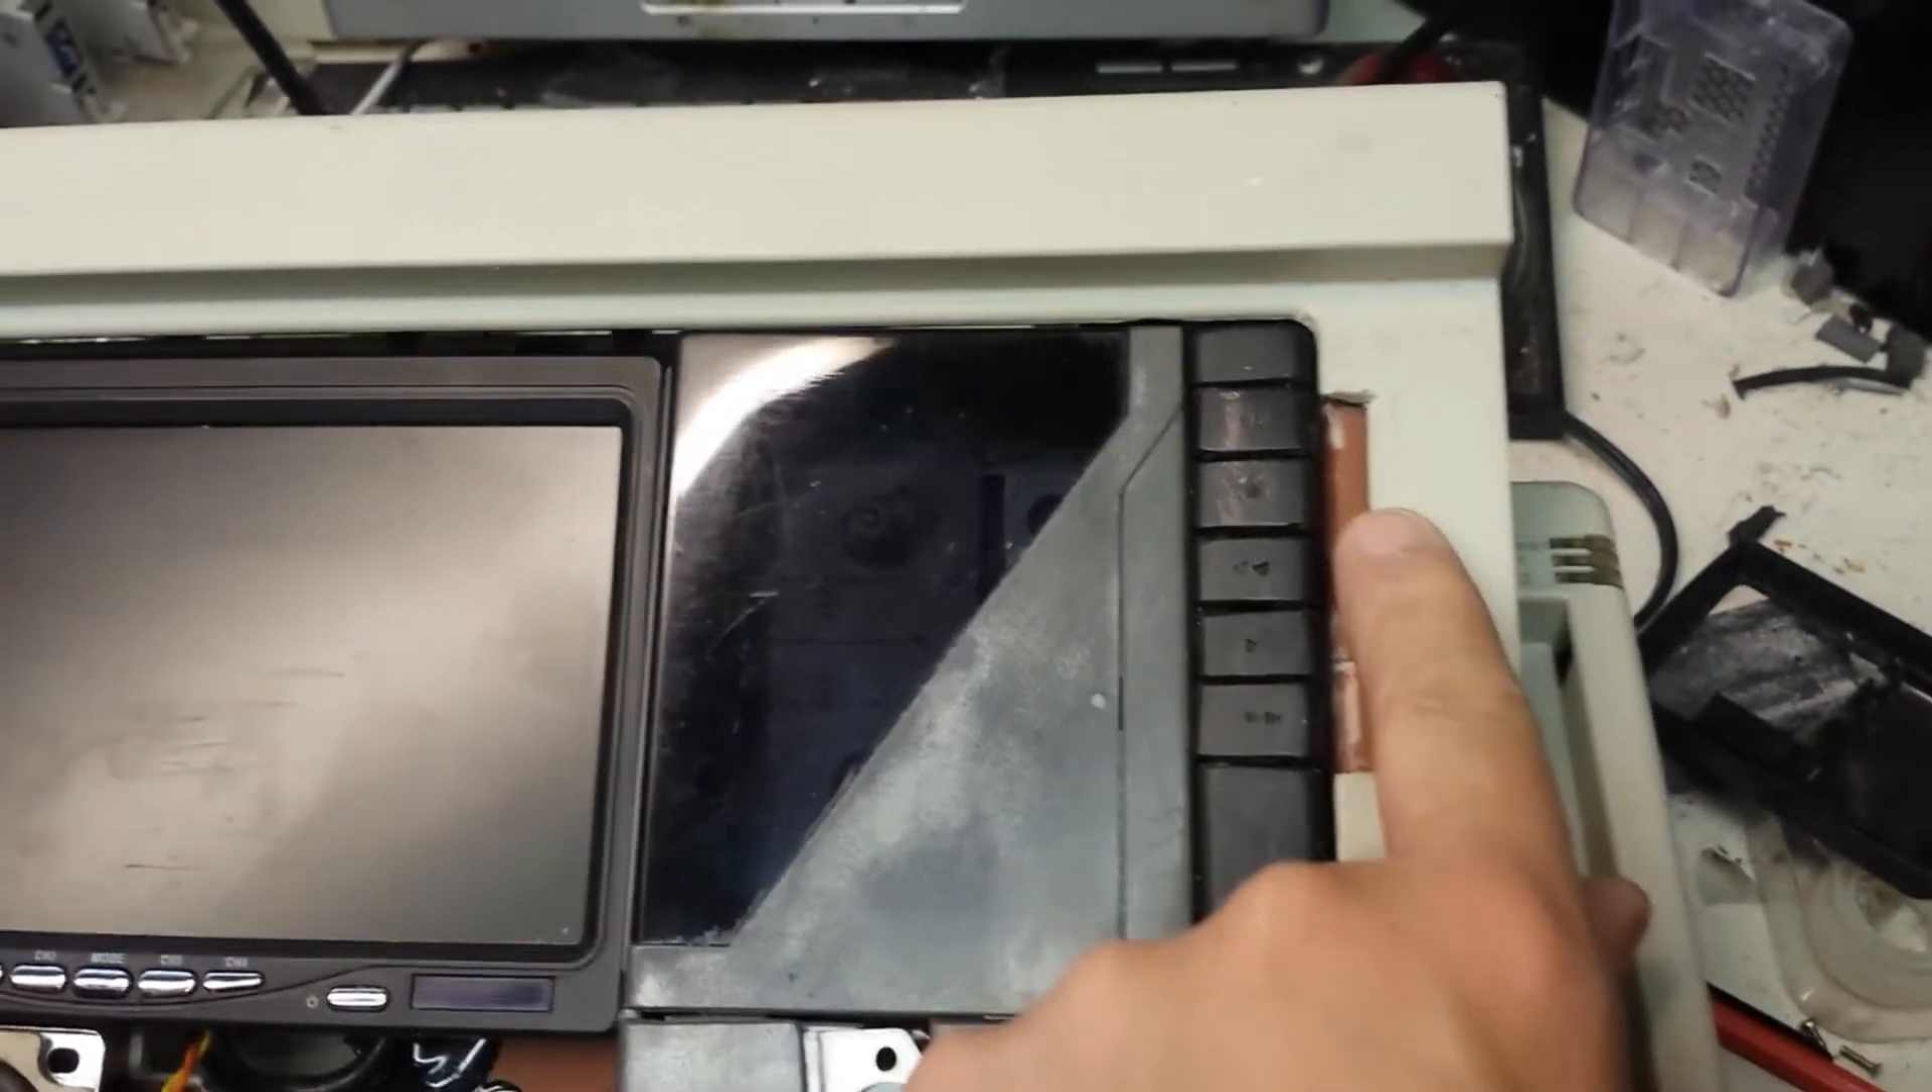I've placed the cassette drive into the front of the unit and I've notched out the edge of the housing here so that you can comfortably press the buttons.